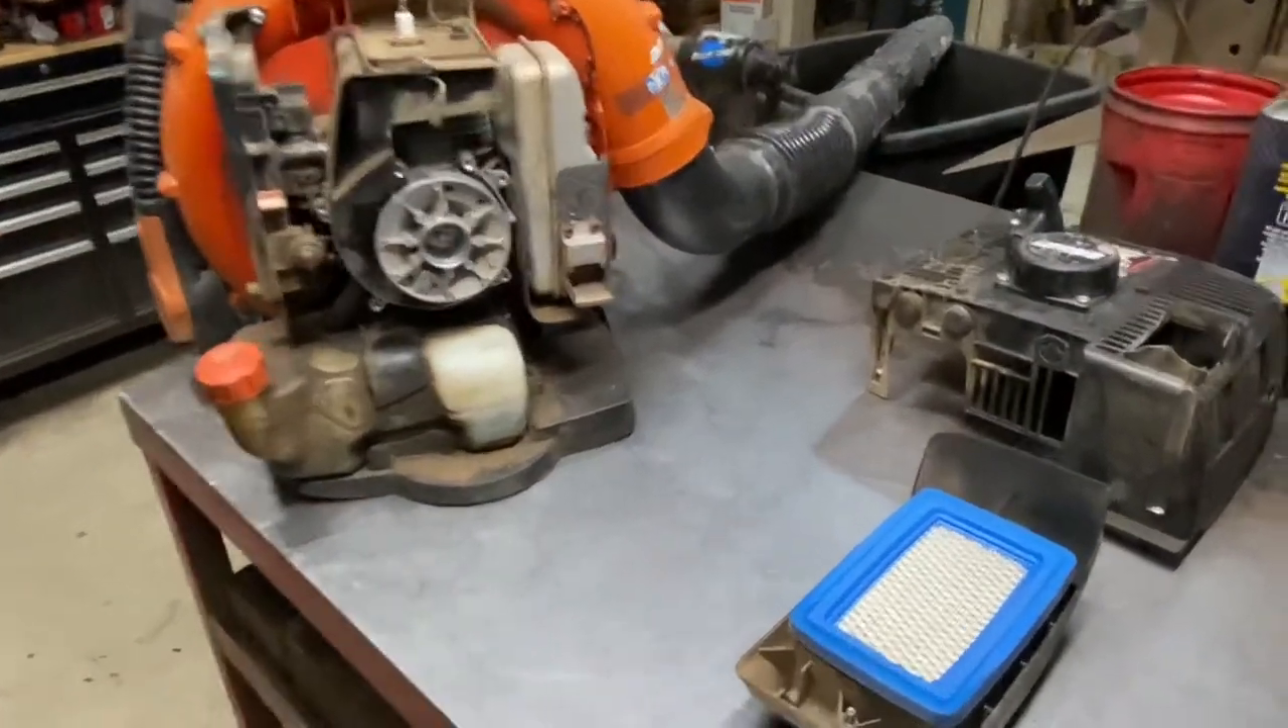Okay, I got the covers off of this unit here.